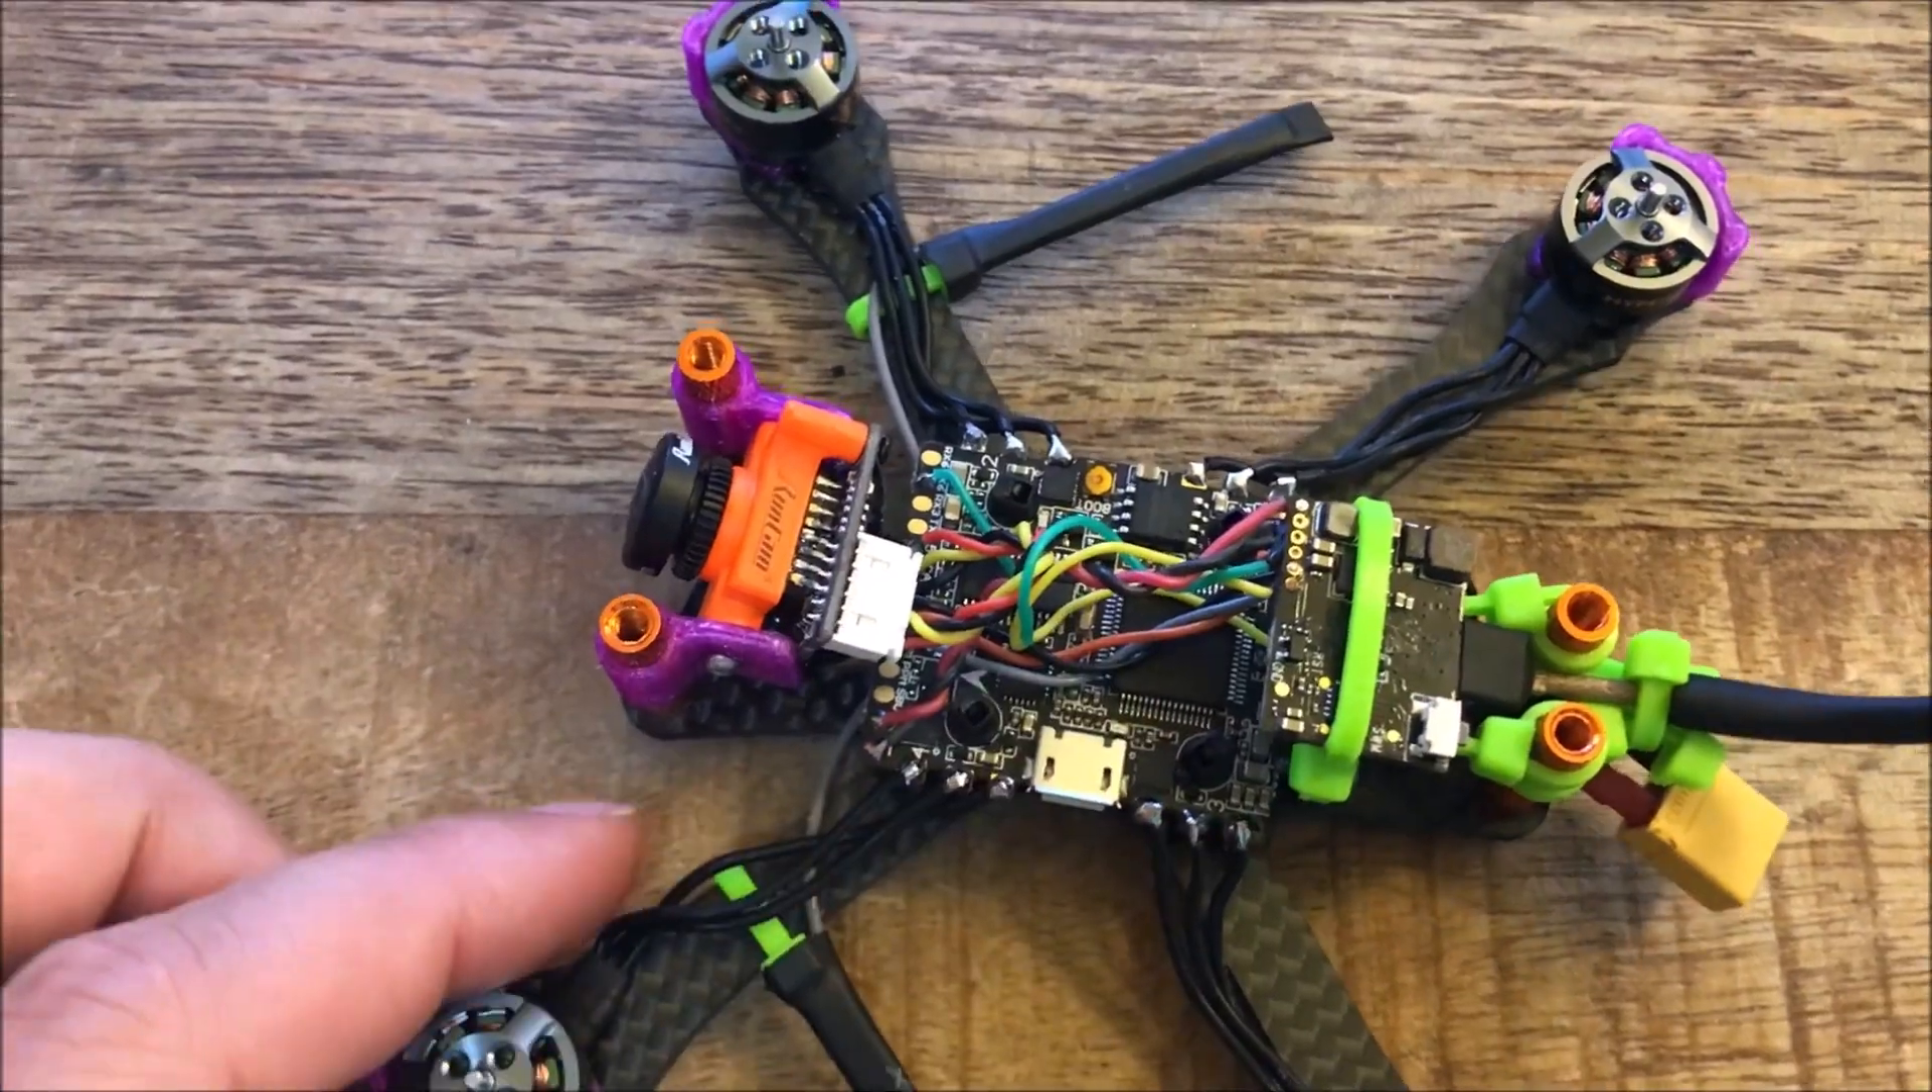I got the motors soft mounted with their guards and all my wiring is finished here.